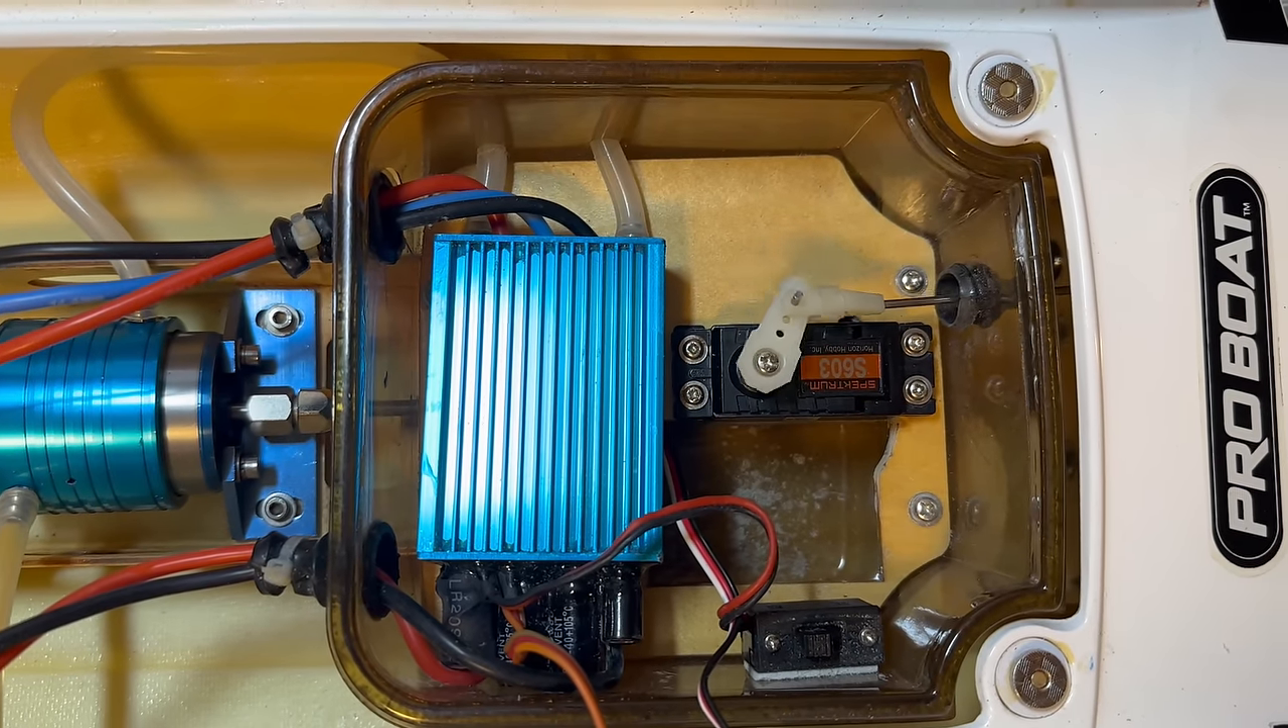We got the servo in i did have to do a little bit of trimming.